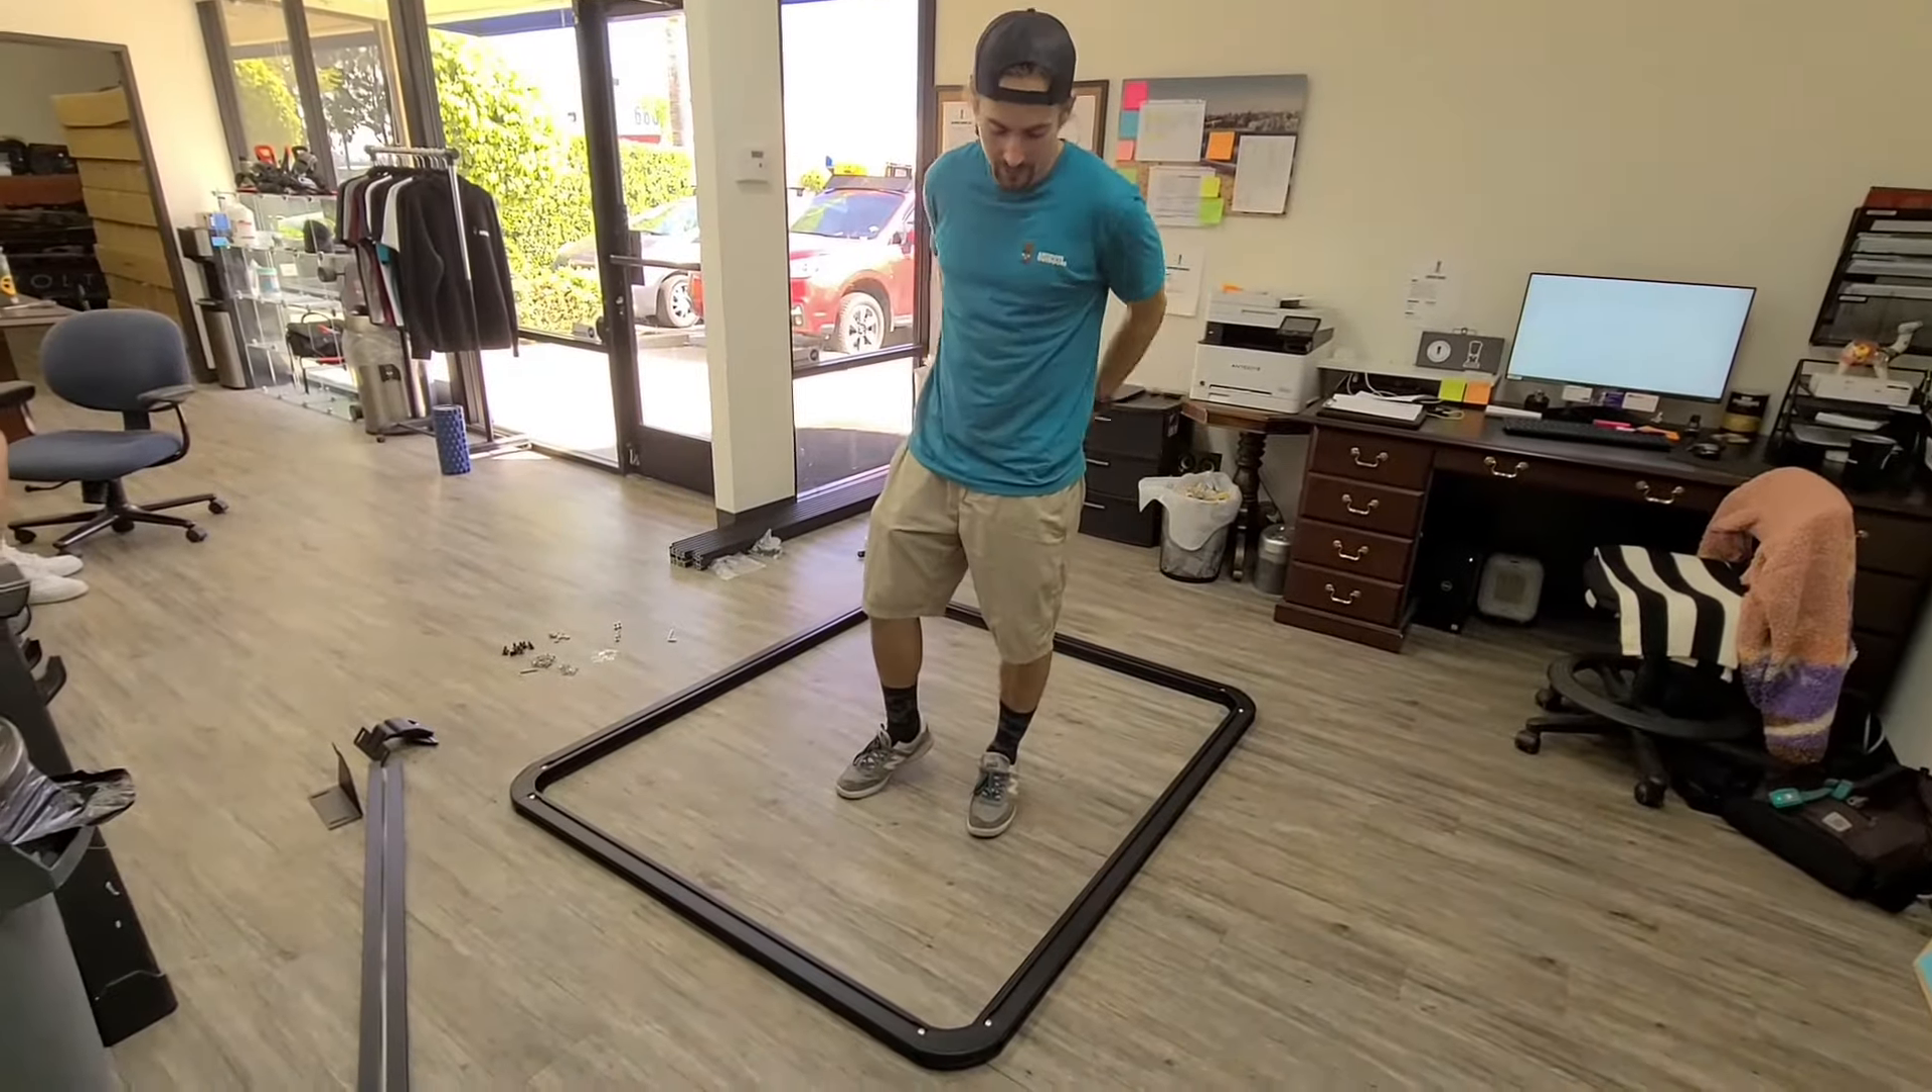Okay, now we got all the corner pieces secured in.